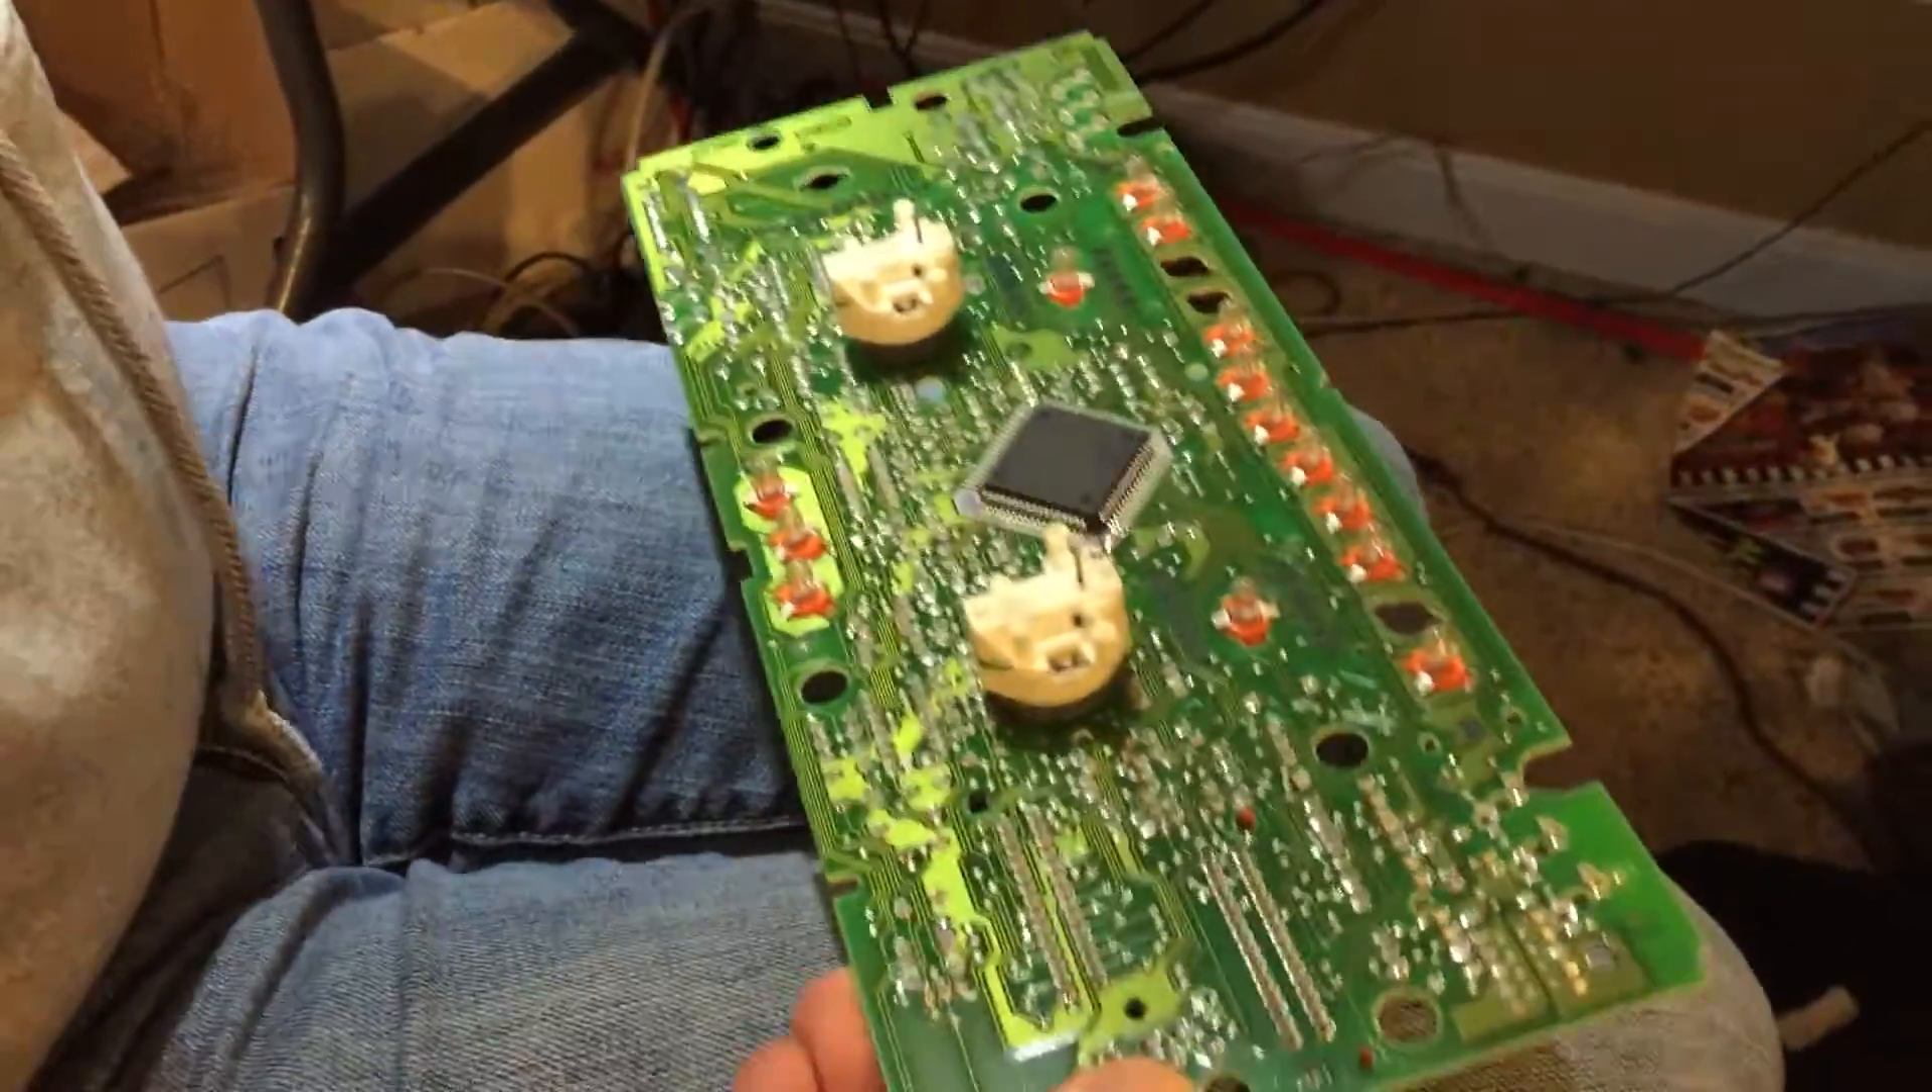Okay, so now we have the board free.